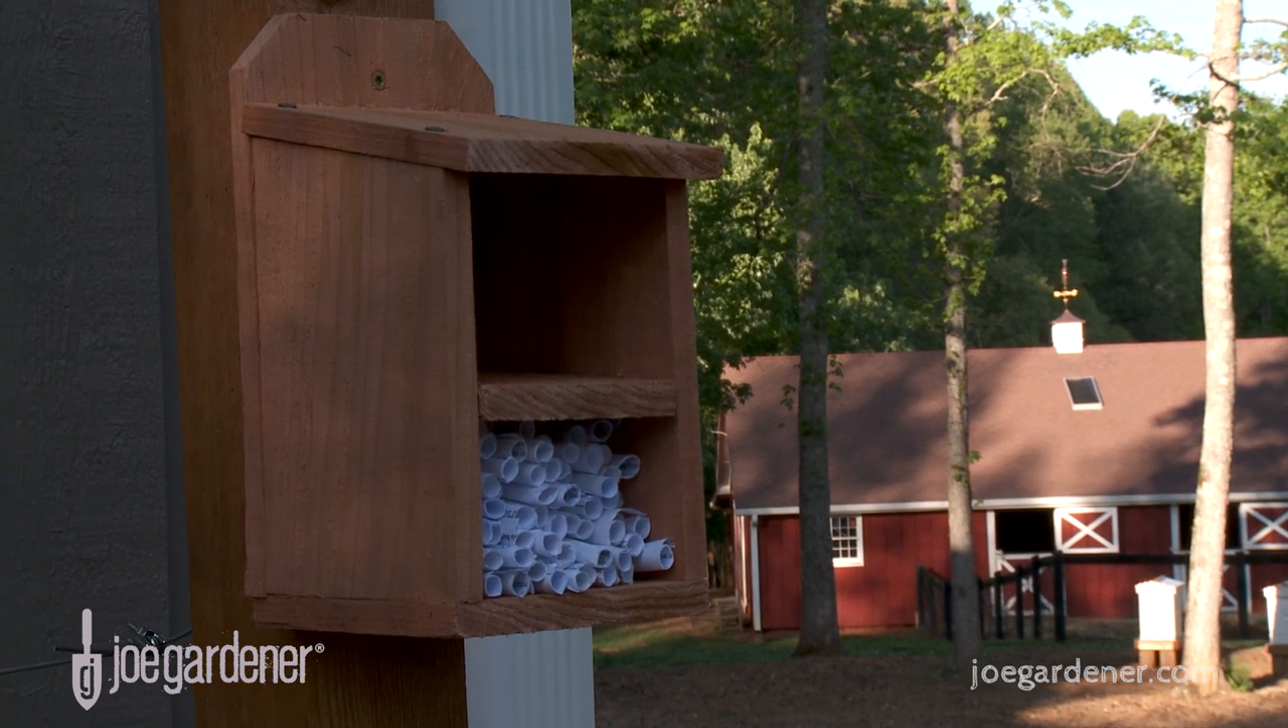The final step after mounting the house was to insert the paper tubes and place the last piece of wood cut to 4 inches to rest on top.